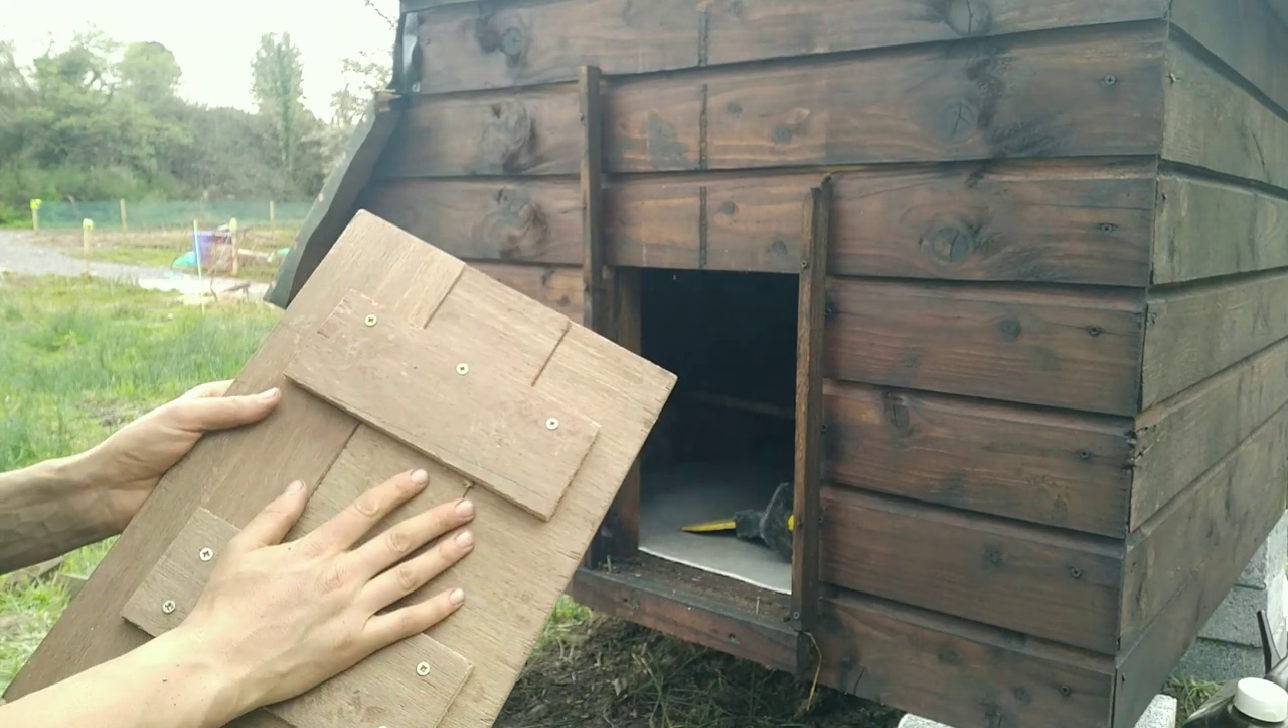All right here's the new door perfect absolutely perfect just need to fit the chain on so I can hook it up here and keep it open.